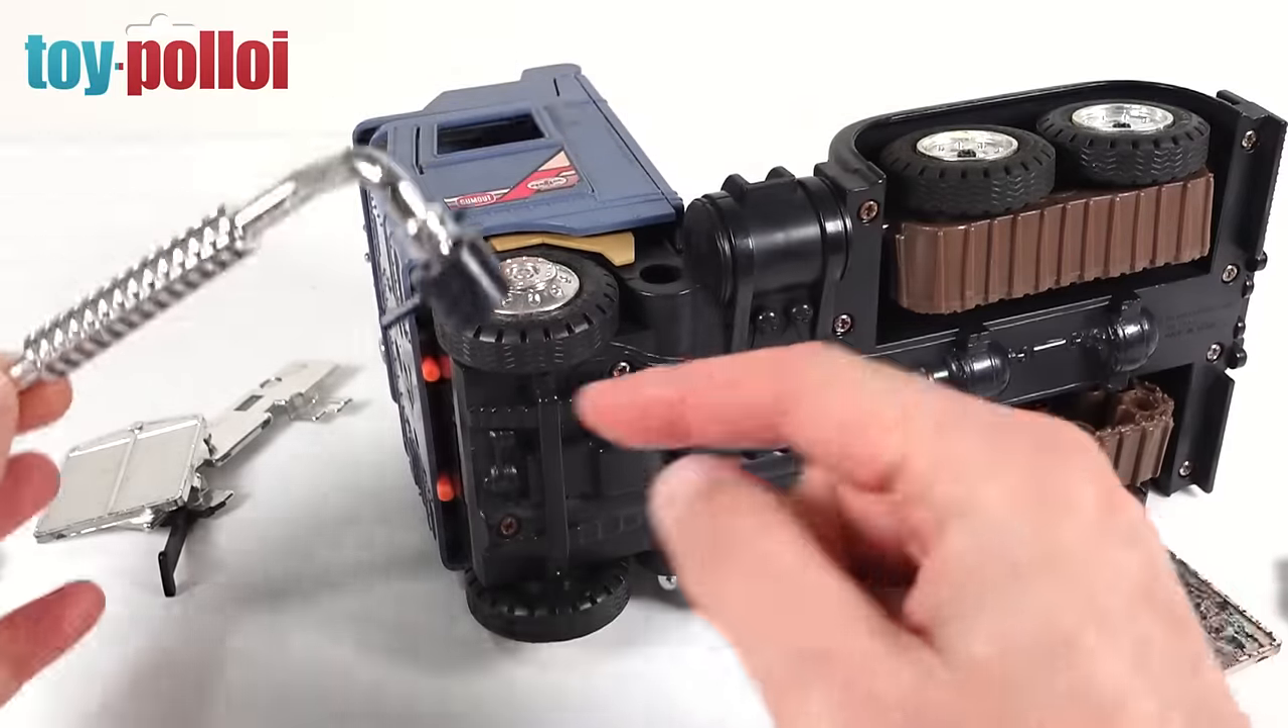As you can see we have this exhaust that needs to go back in so we've got to take it apart to work out how that goes back.